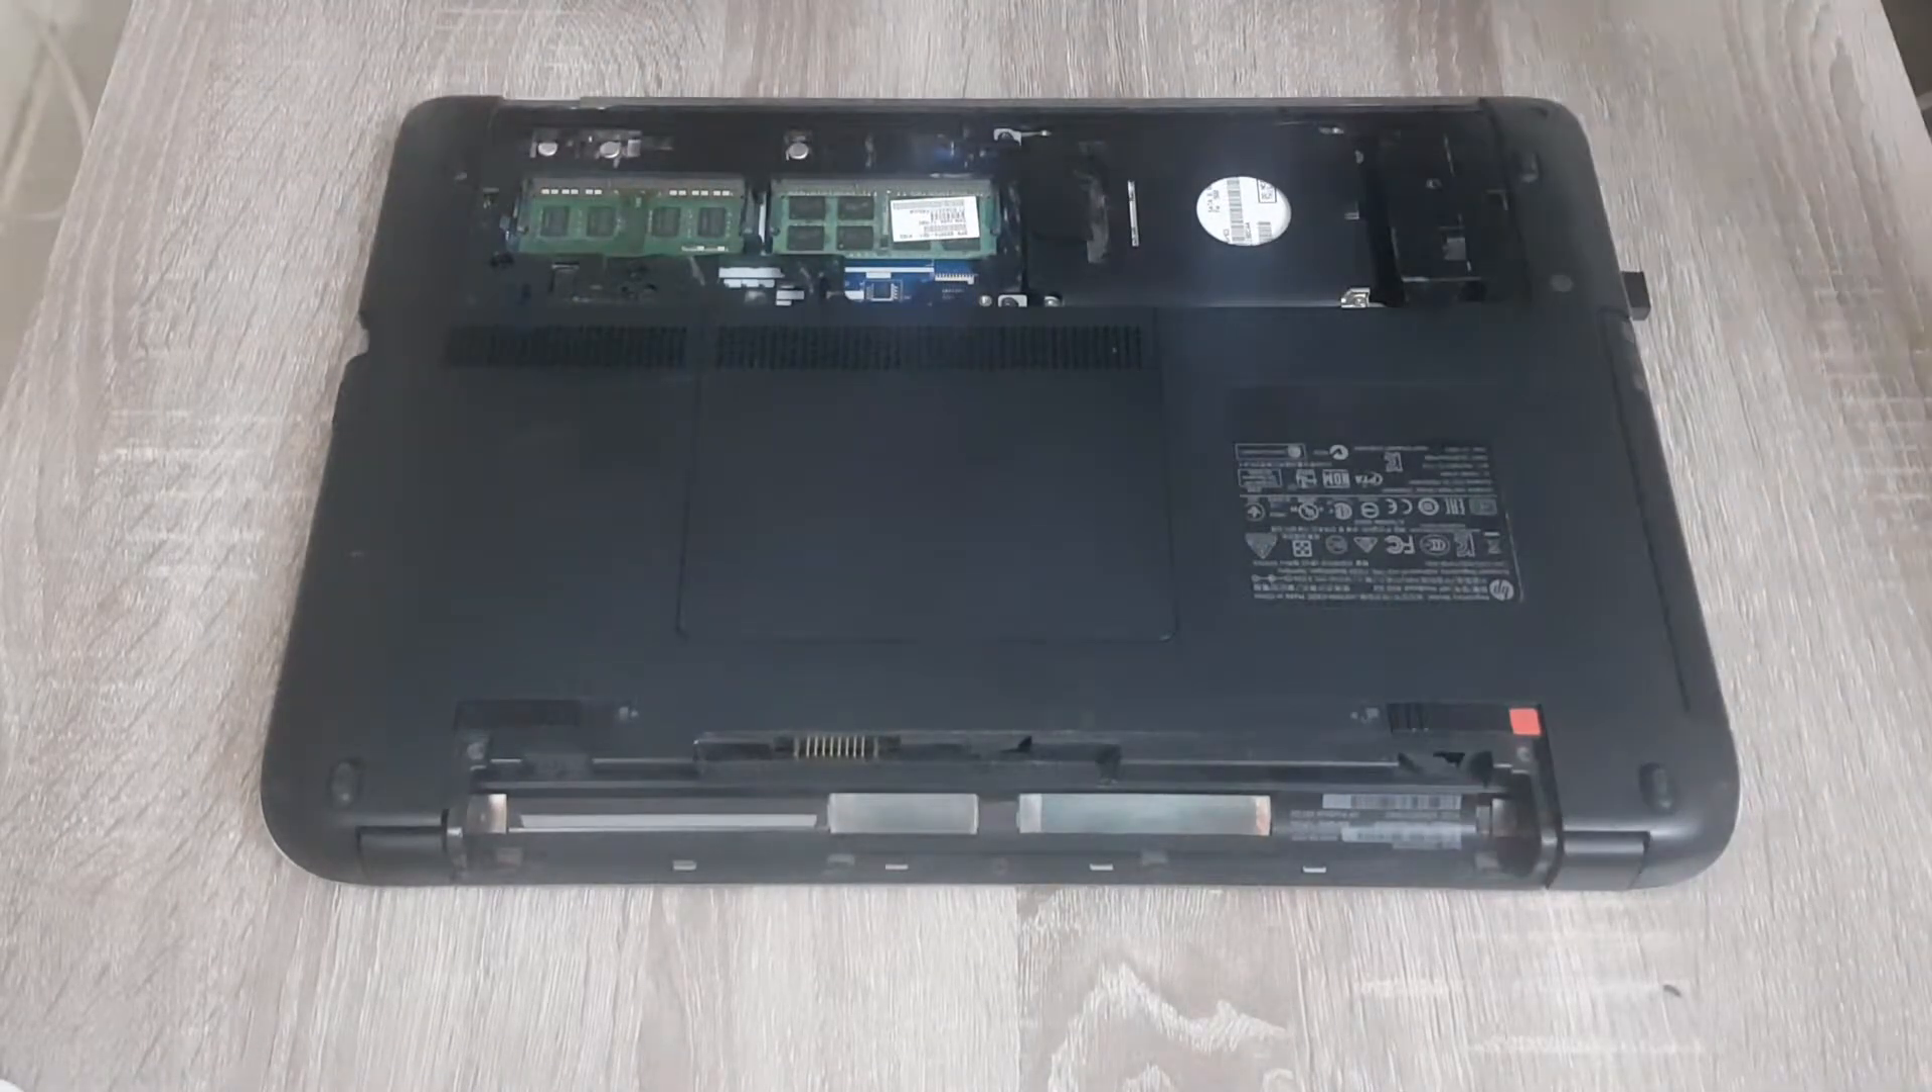So the cover is now removed.